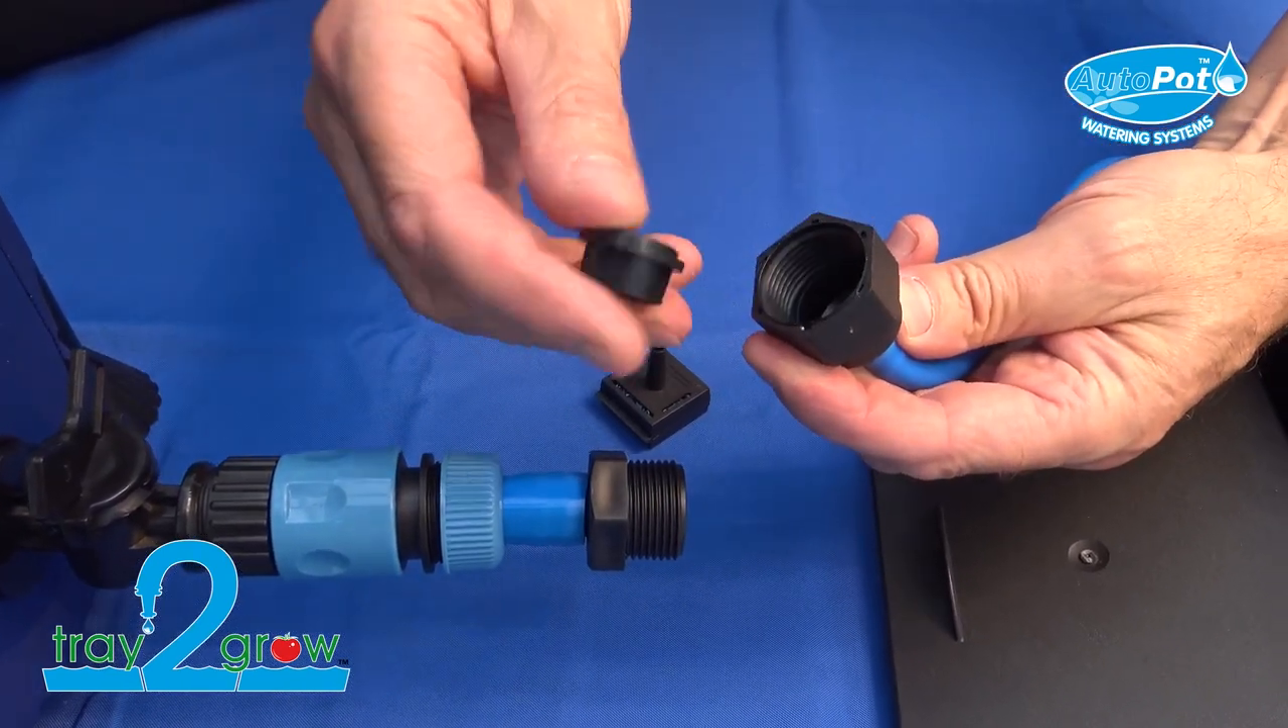Inside this filter here, it's unscrewed and there's a little filter inside.